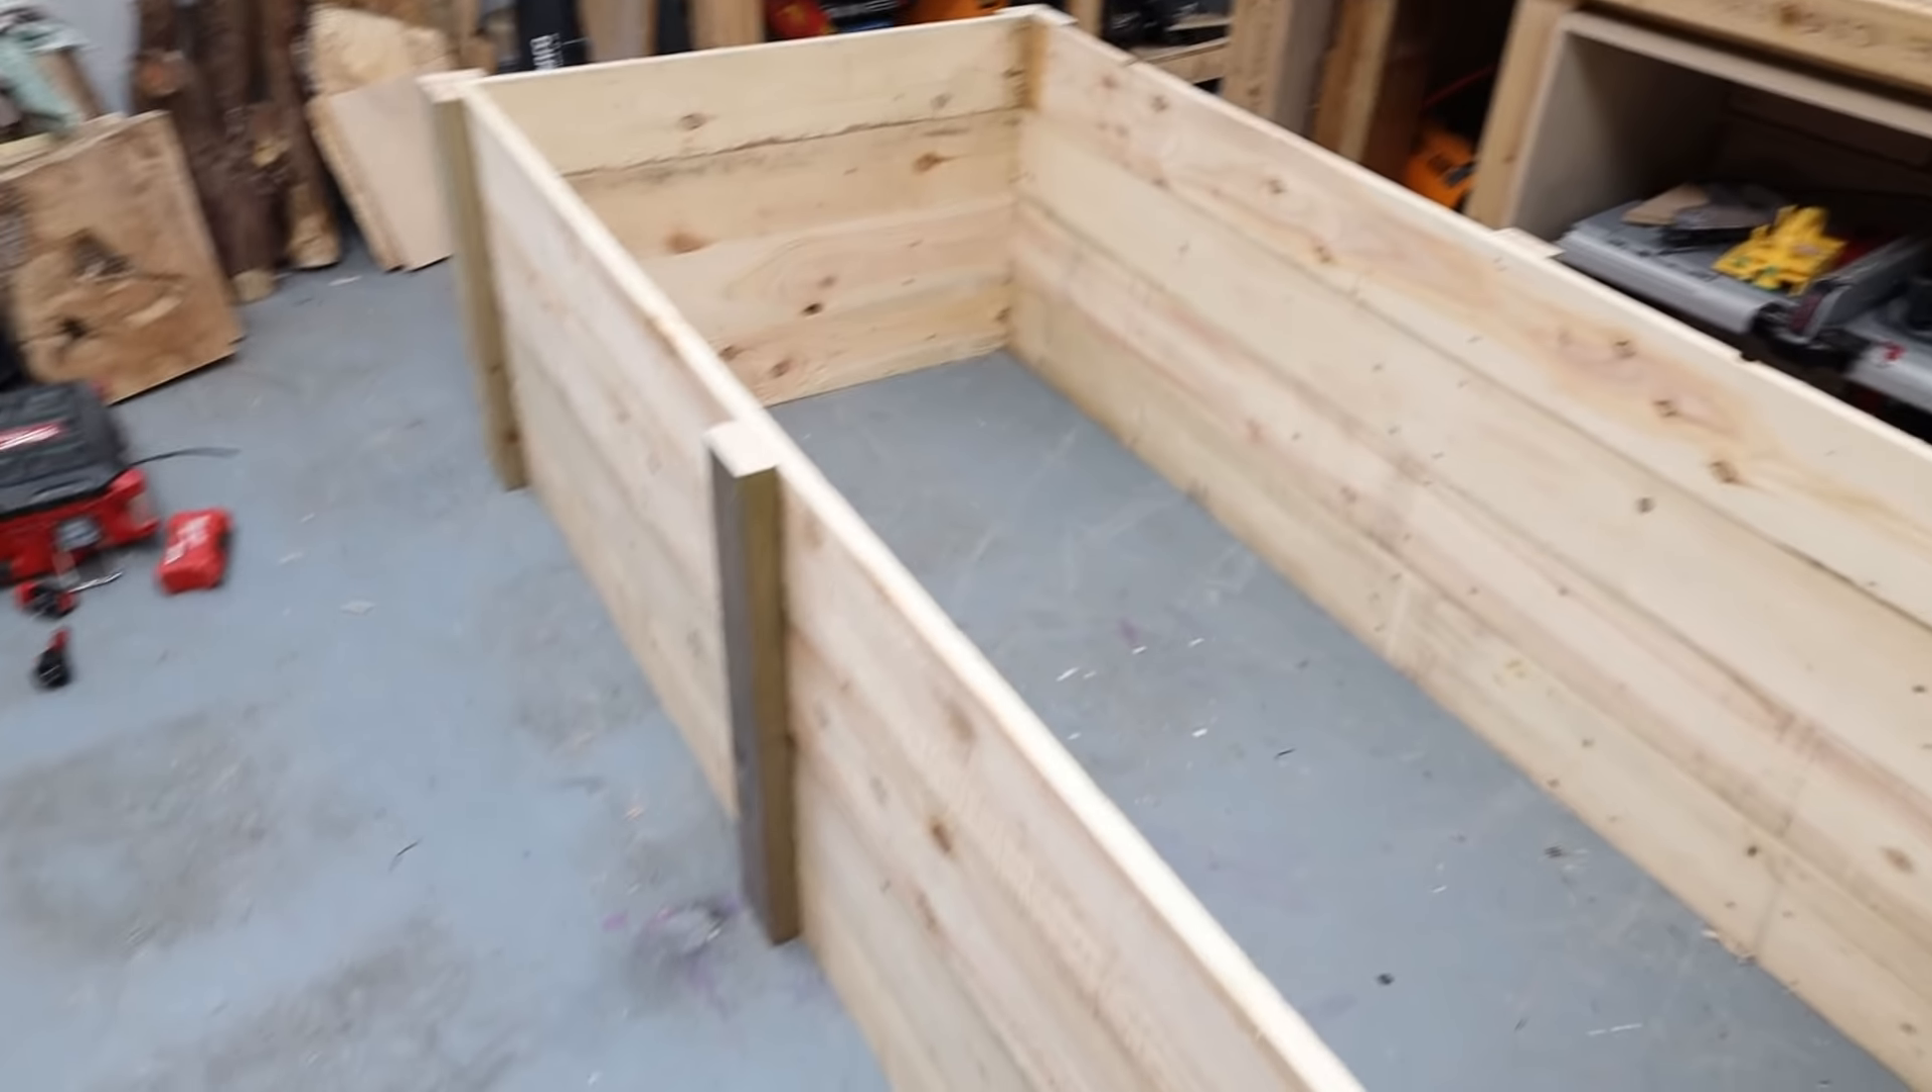That's the main body of the planter assembled took all of 10 minutes so it's a really quick and easy way of doing it.